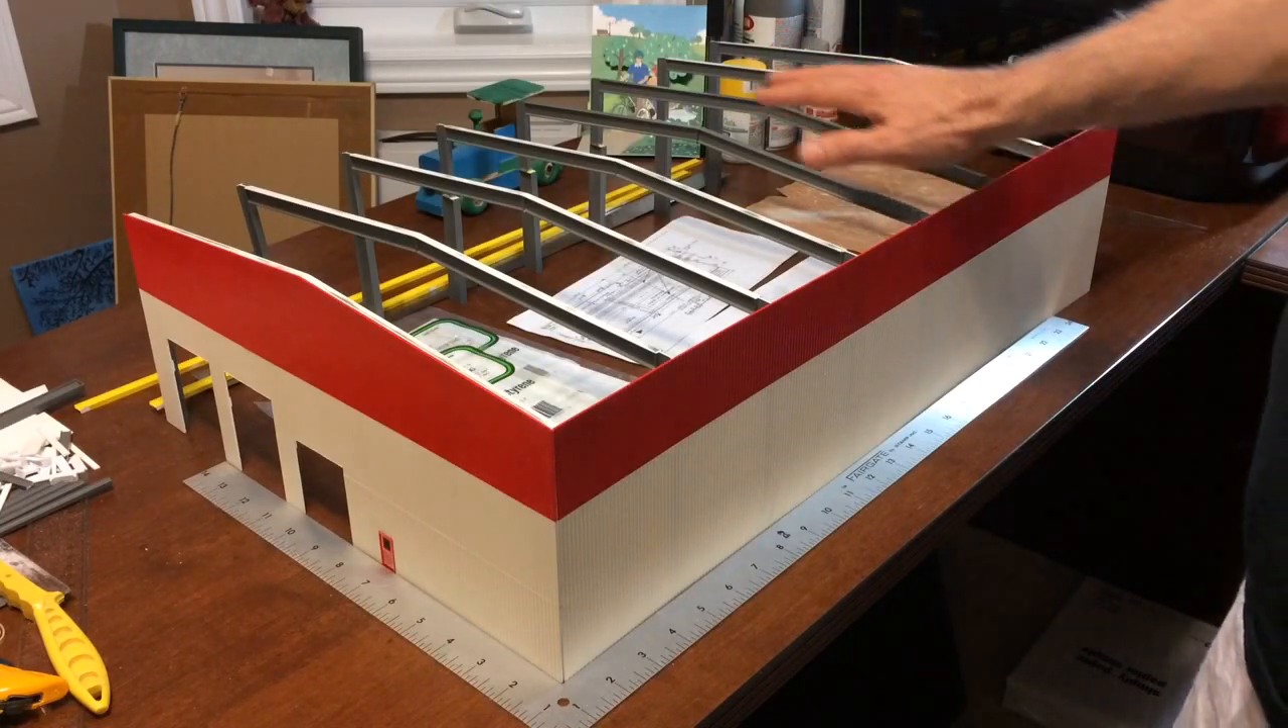And all of our column beam sections will be in place. All right, now we have all of our roof and column superstructure elements glued to the side wall.